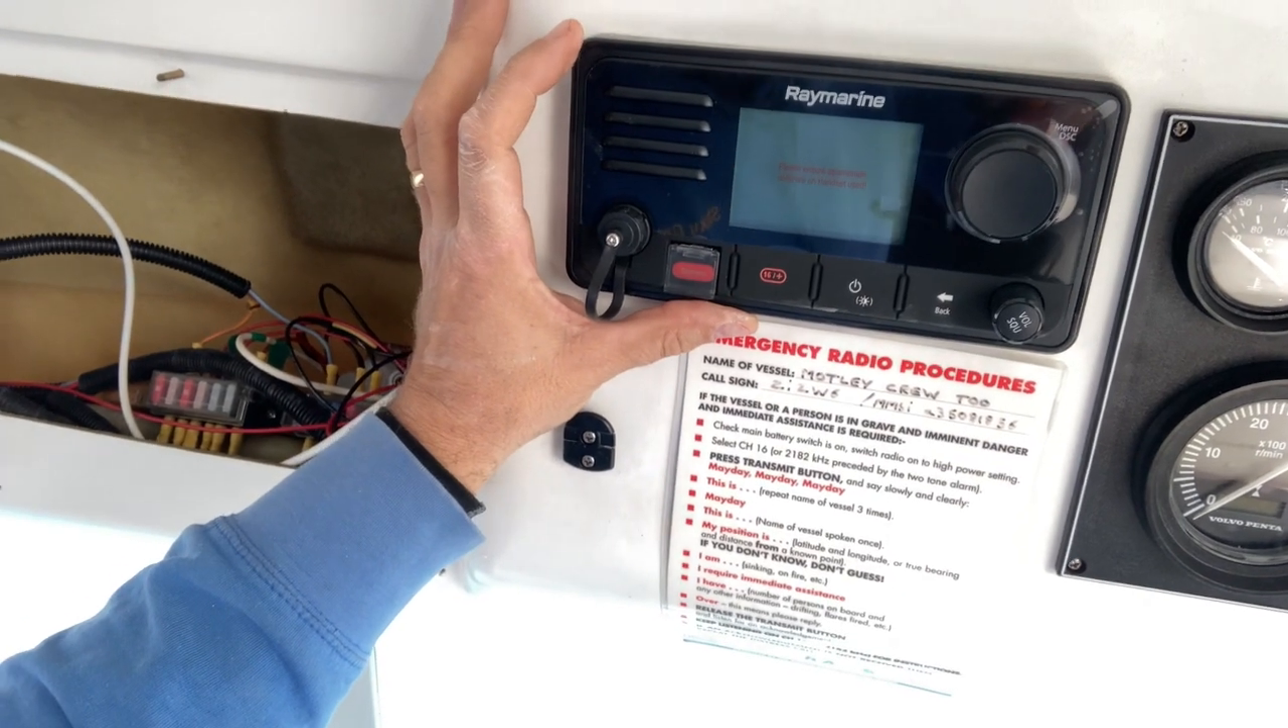So the radio is now fitted in. Just a little bit of modification to get it in there, as I discussed.